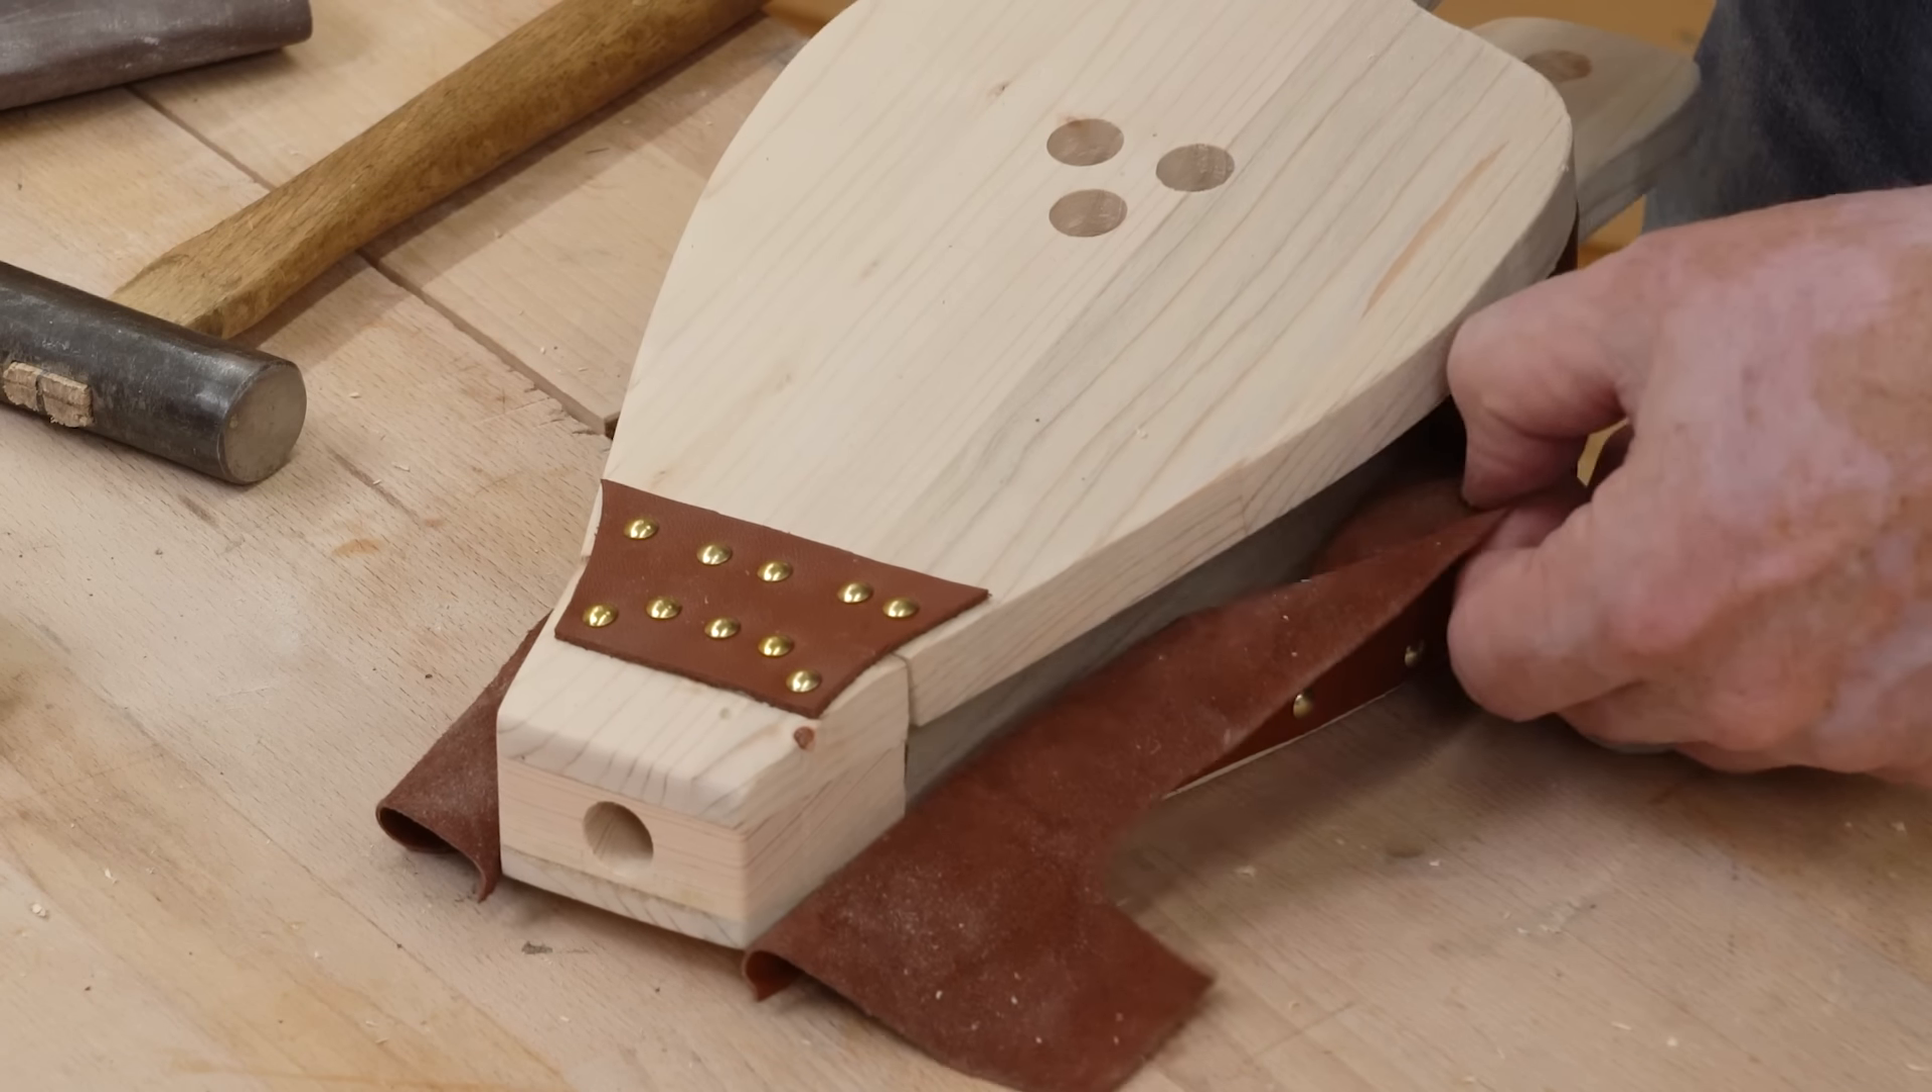So und schon haben wir unser Scharnier montiert.